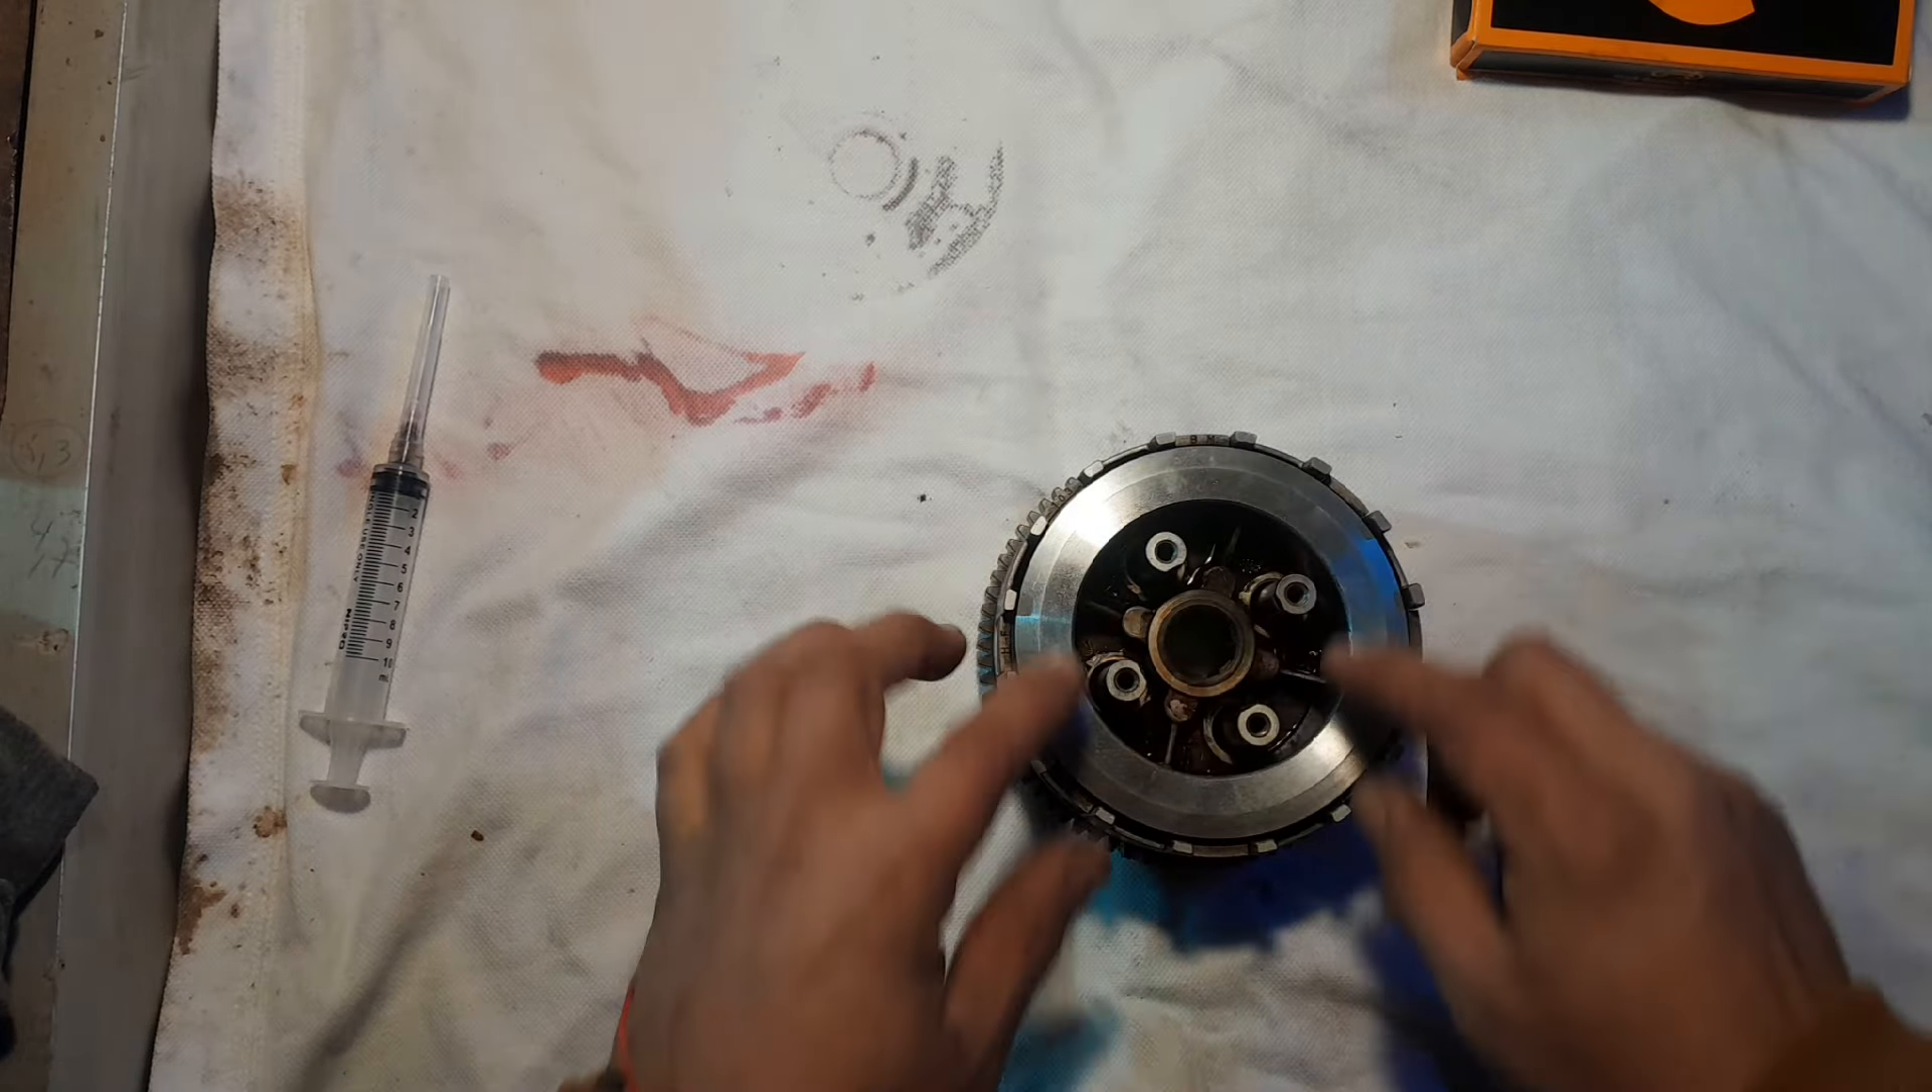Acá tenemos la corona y los portadiscos aquí falta los resortes.